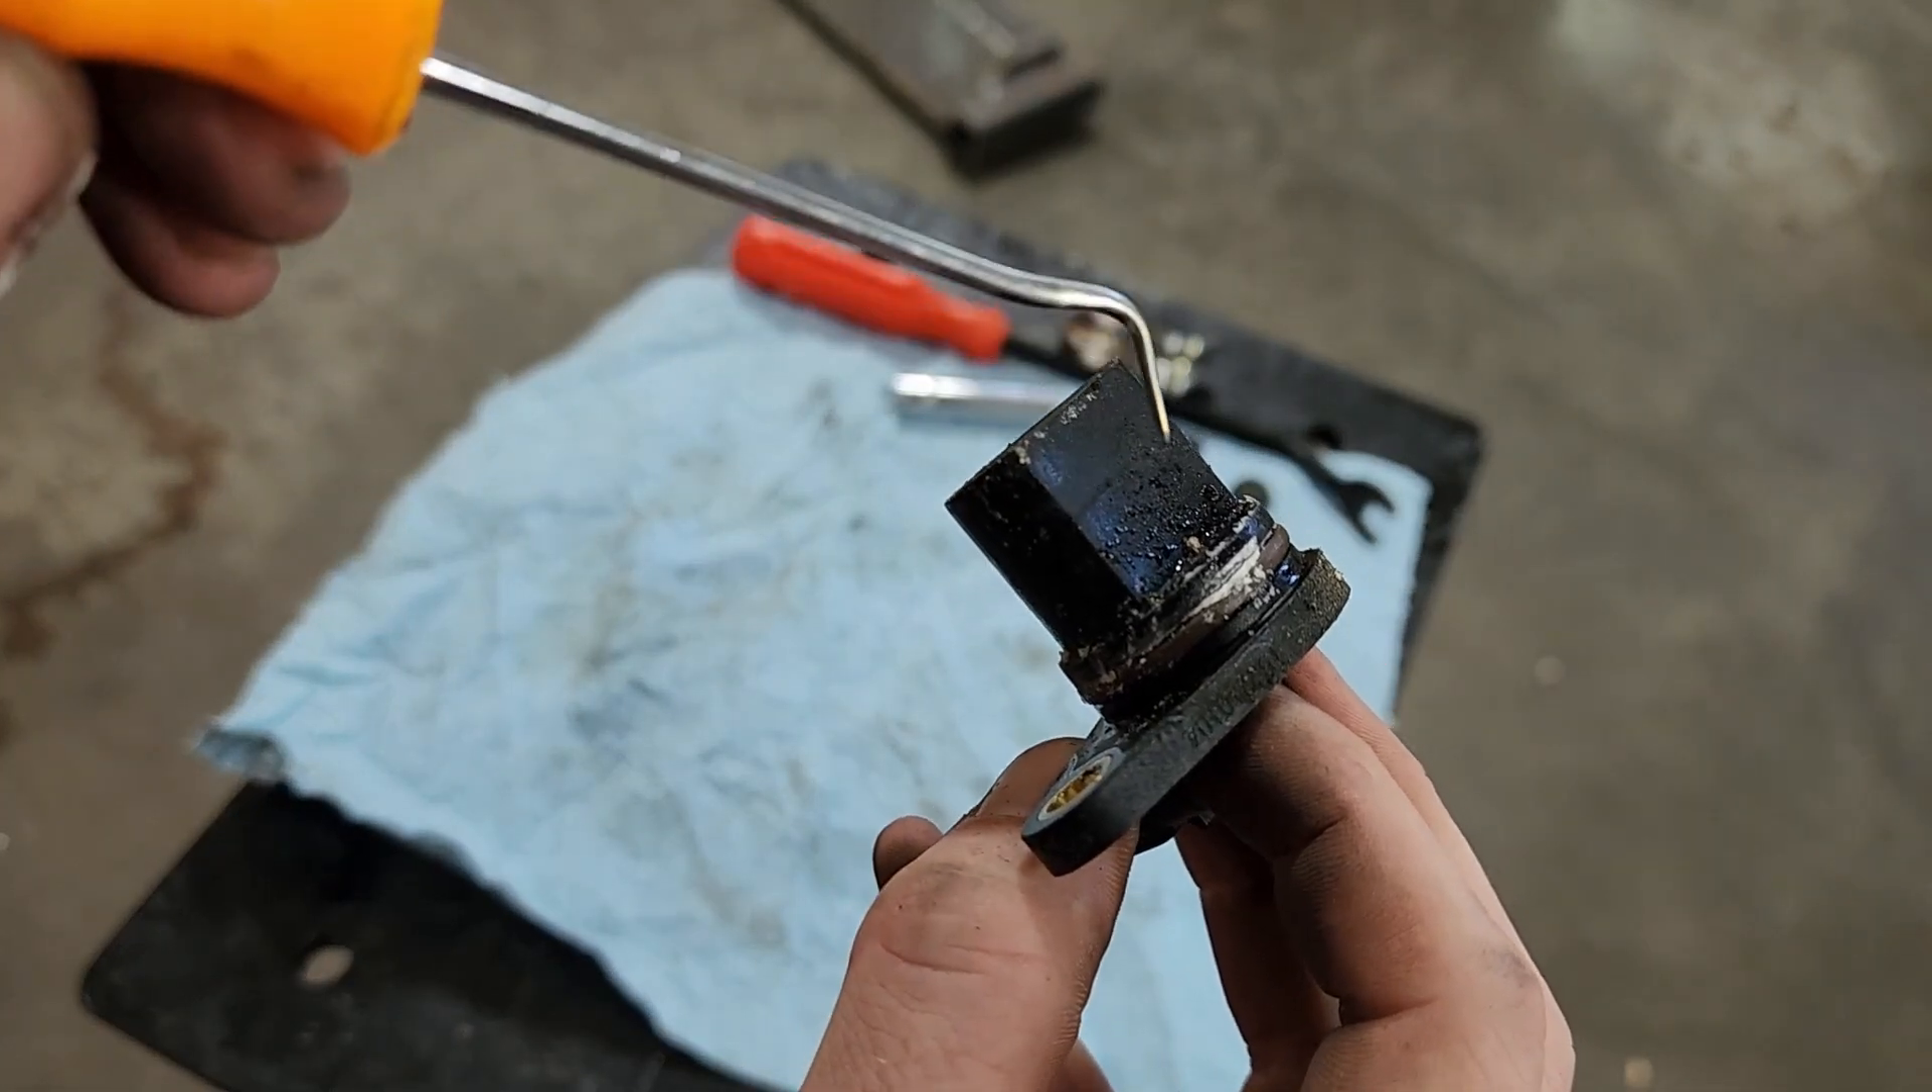So there's the speed sensor that we just pulled out.